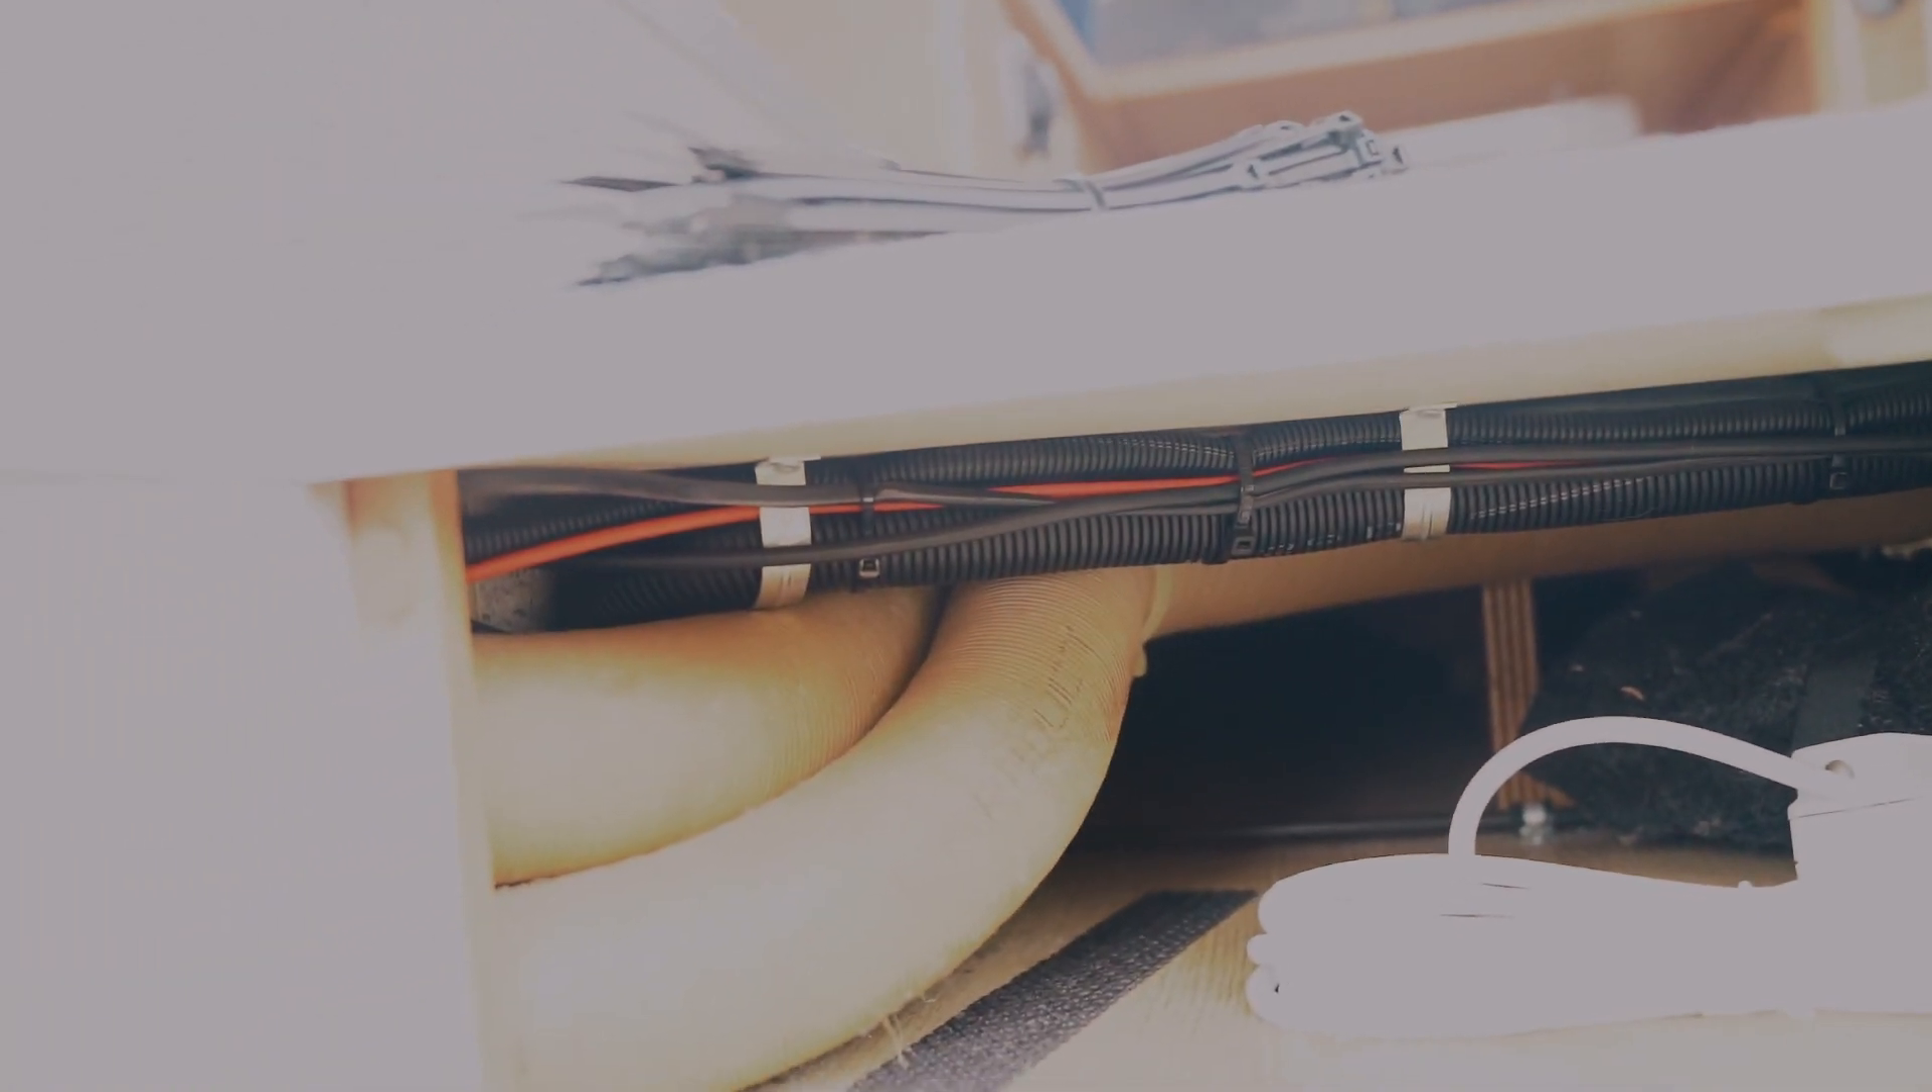Okay so we've chased the wire along this loom that runs through there and then this way it runs through the gap under the floor so we just tidied that up up against what's there already.